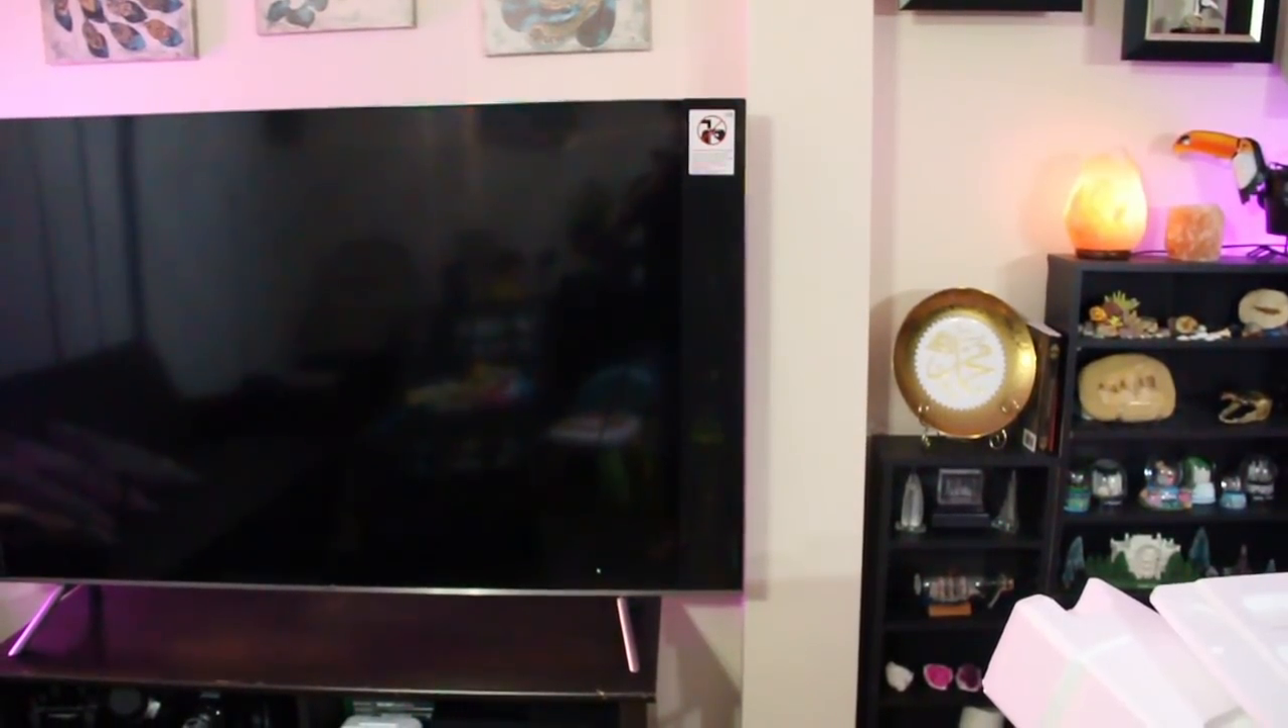I have put up the TV on the stand.